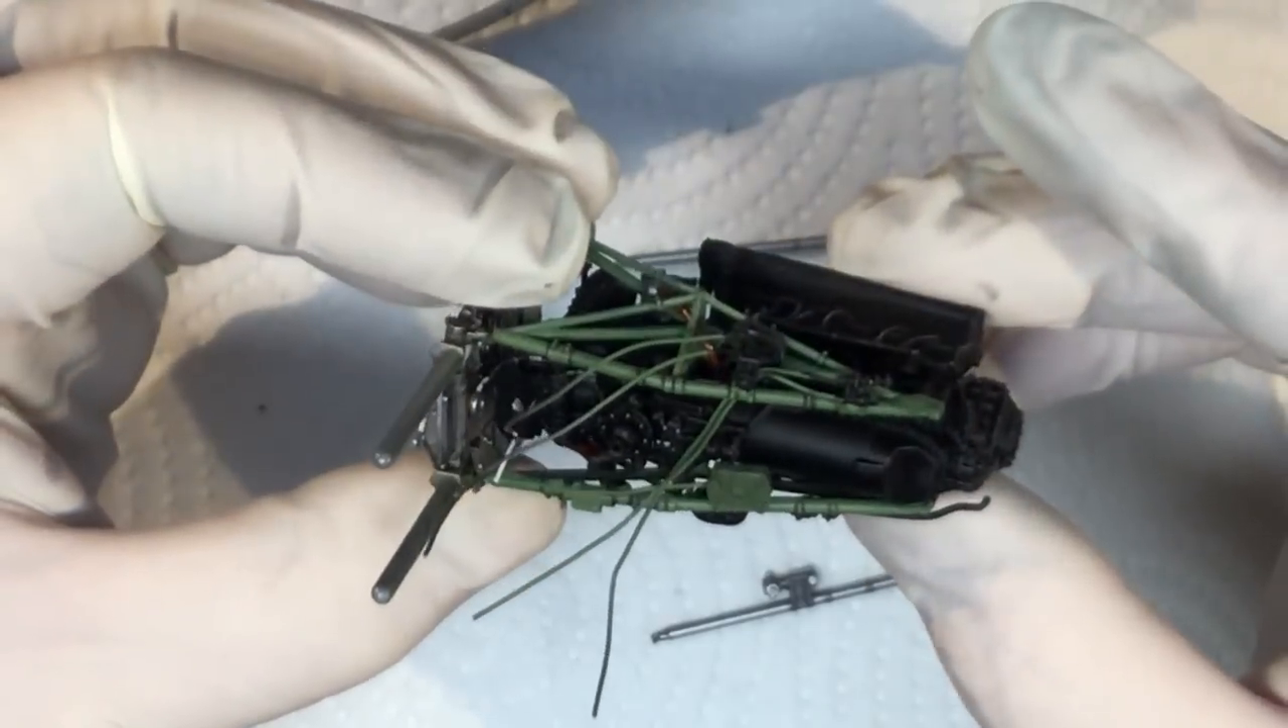You can see there's a lot of cabling to locate yet.